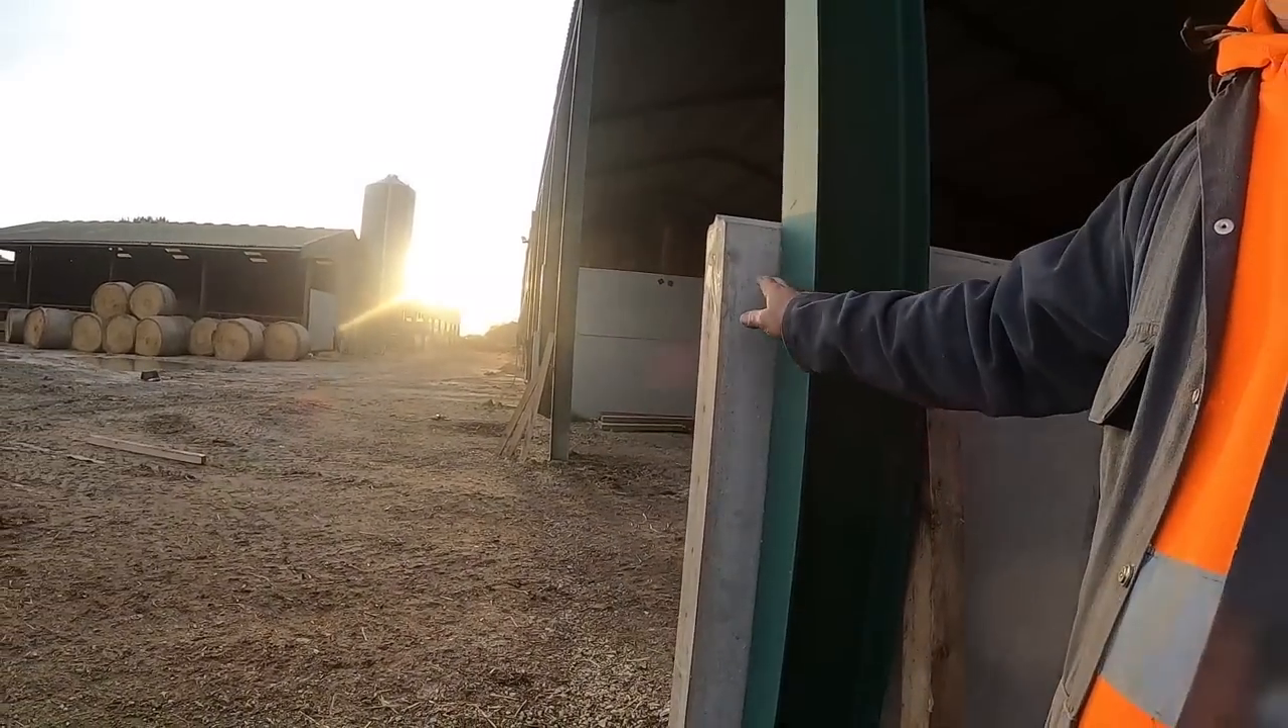We've got a panel stuck out there. Which should be flush. But... Yon ends stuck out like that.